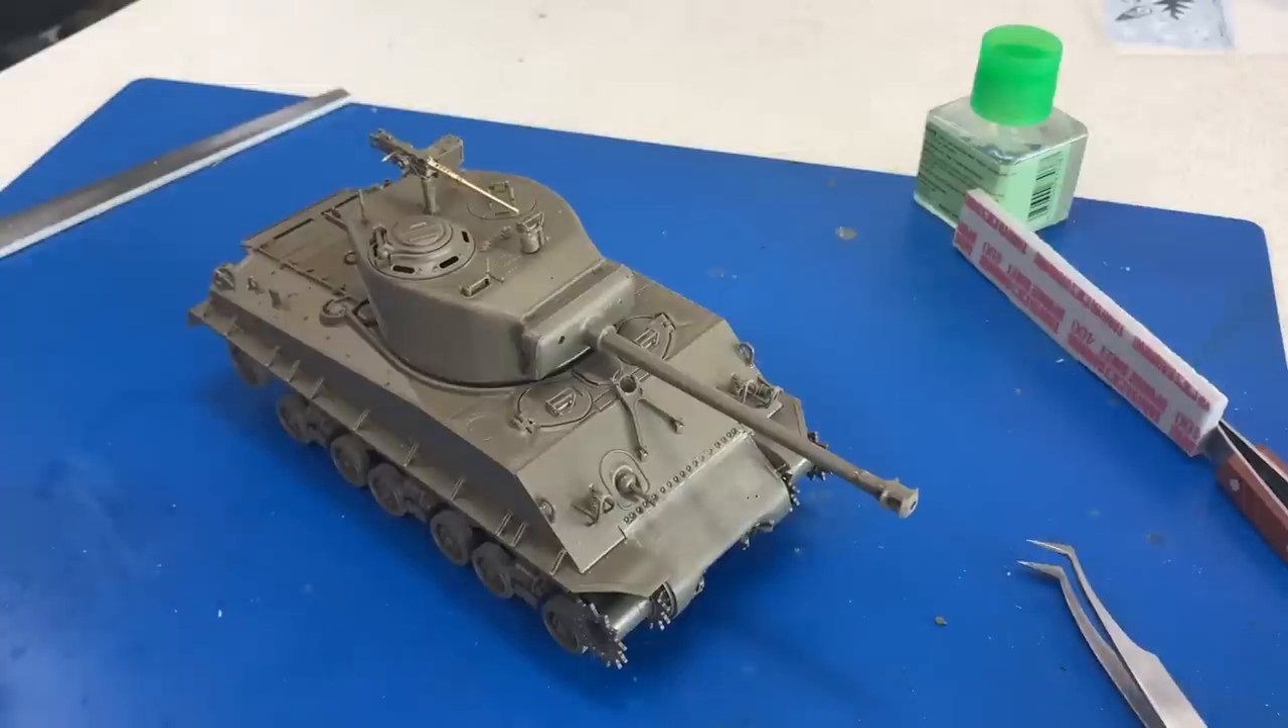Okay, we've got the principal construction of the vehicle done up now.